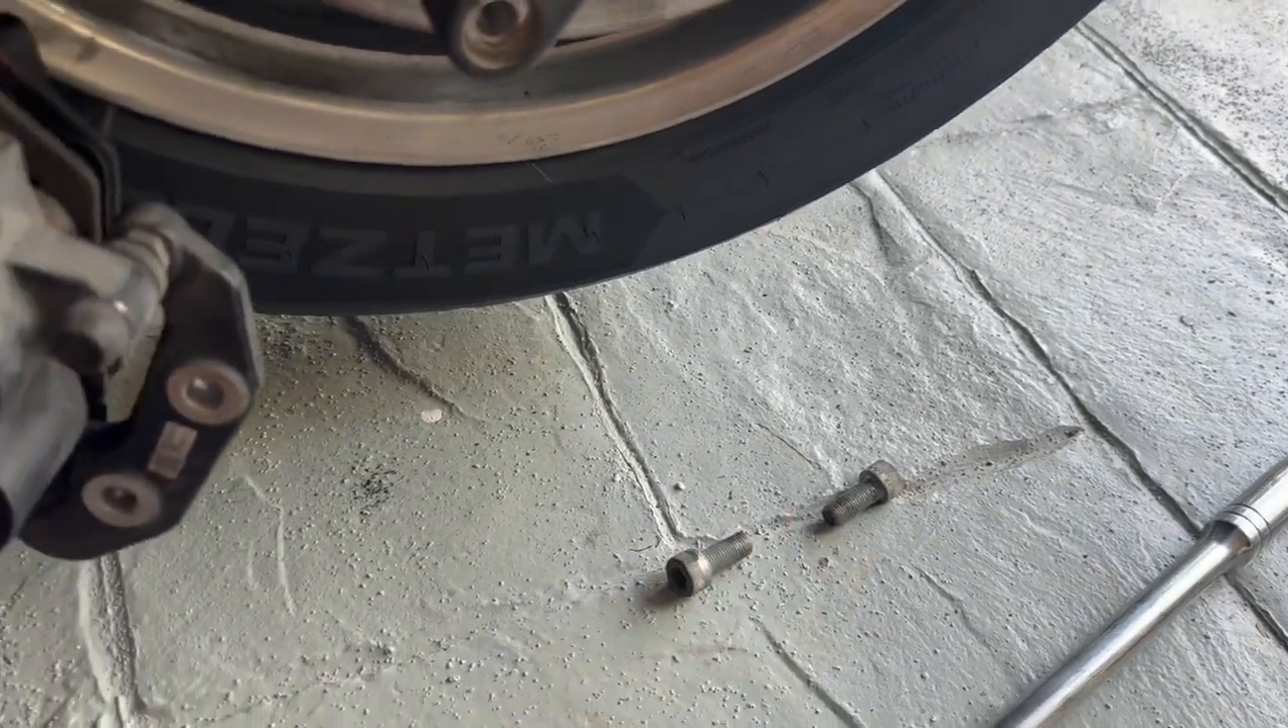All right so you can see i've removed the two 8 mm bolts and you can just slide the uh brake caliper off the brake disc.